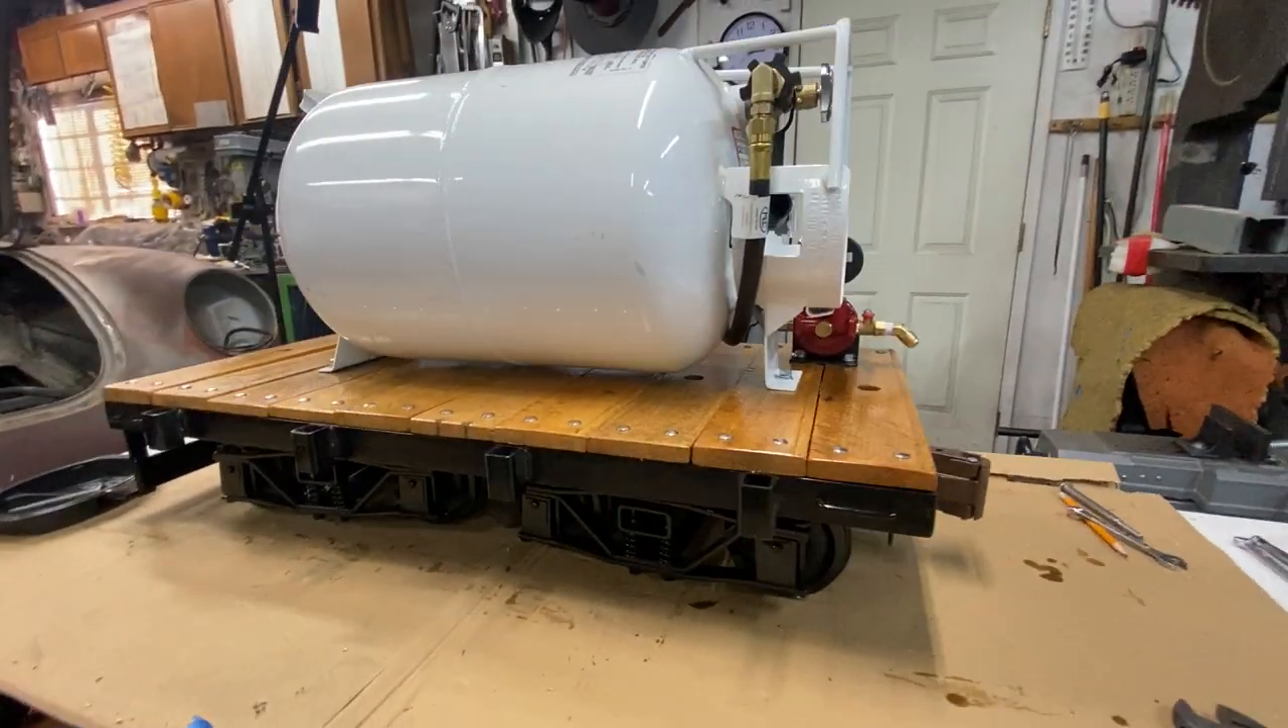I've done up all the gas connections checked everything for tightness and mounted the tank on to show you what it looks like.